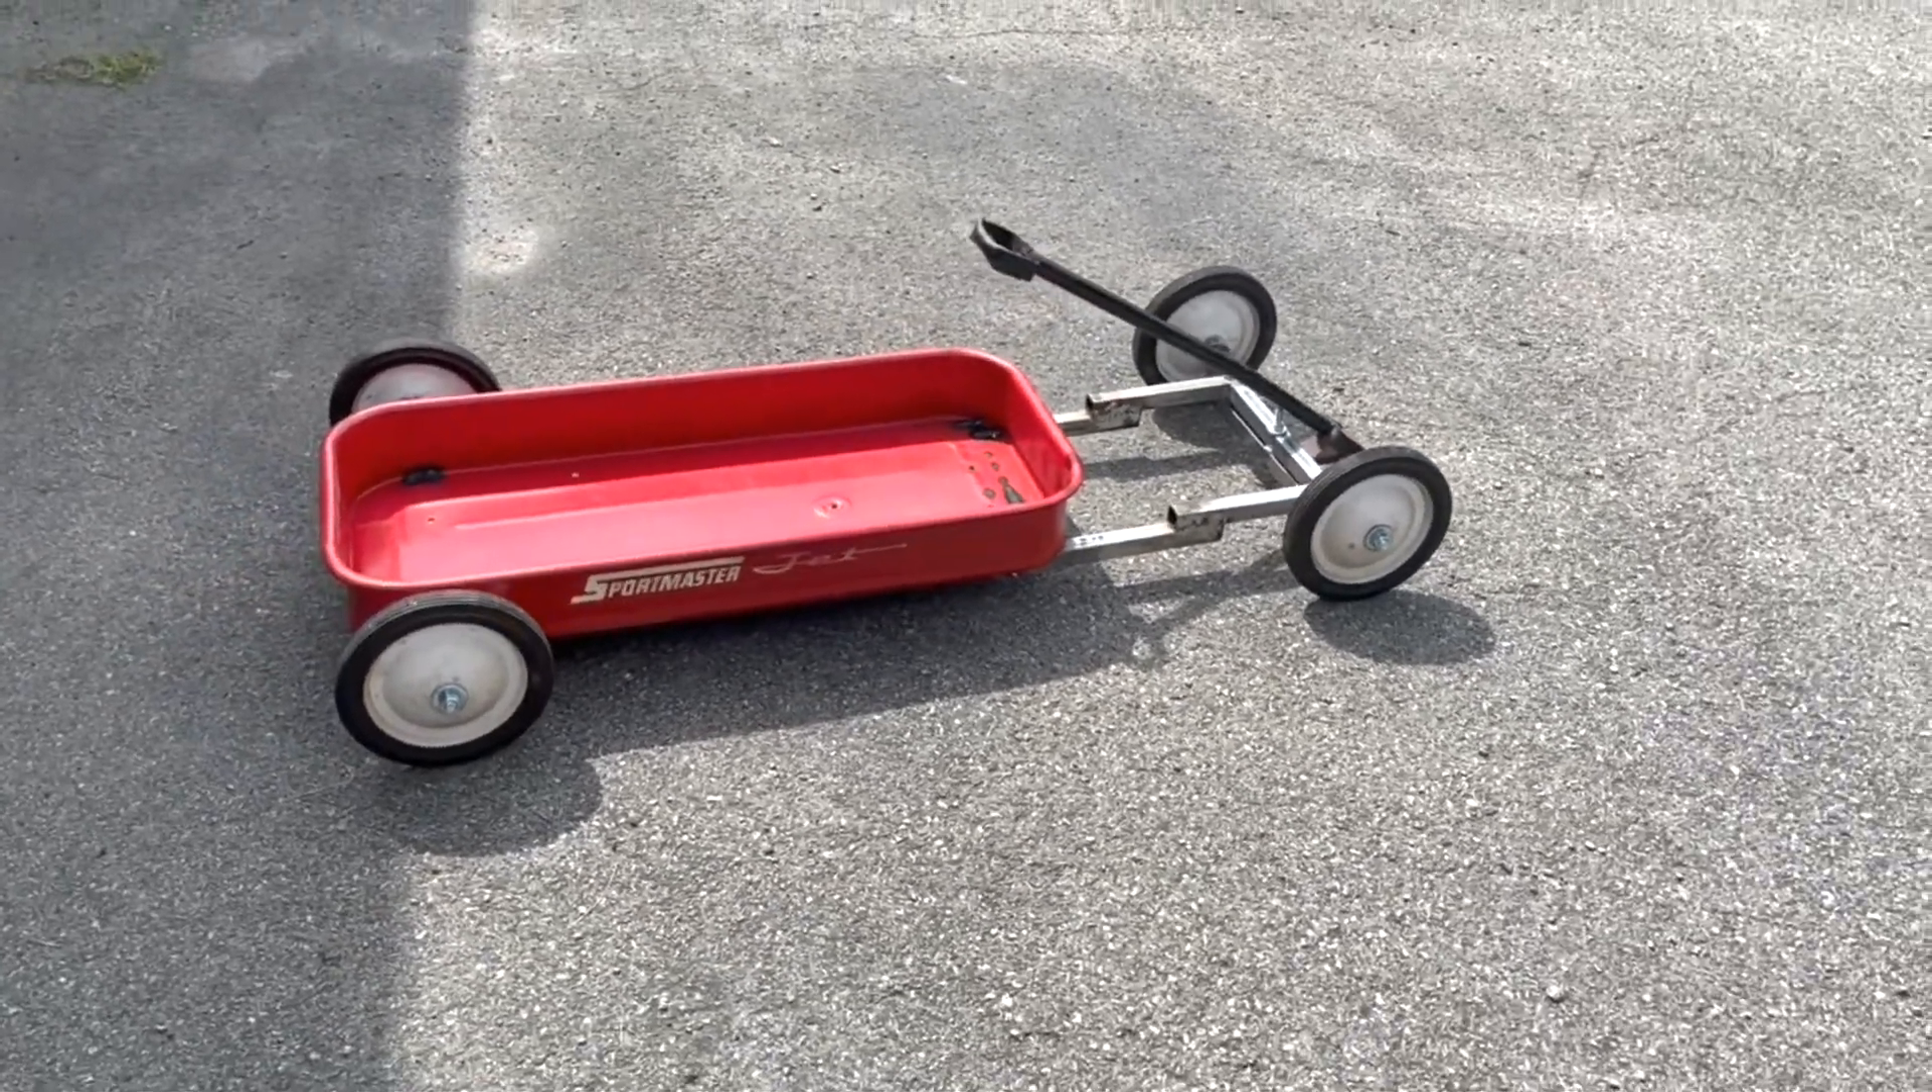As you can see the handle is attached.